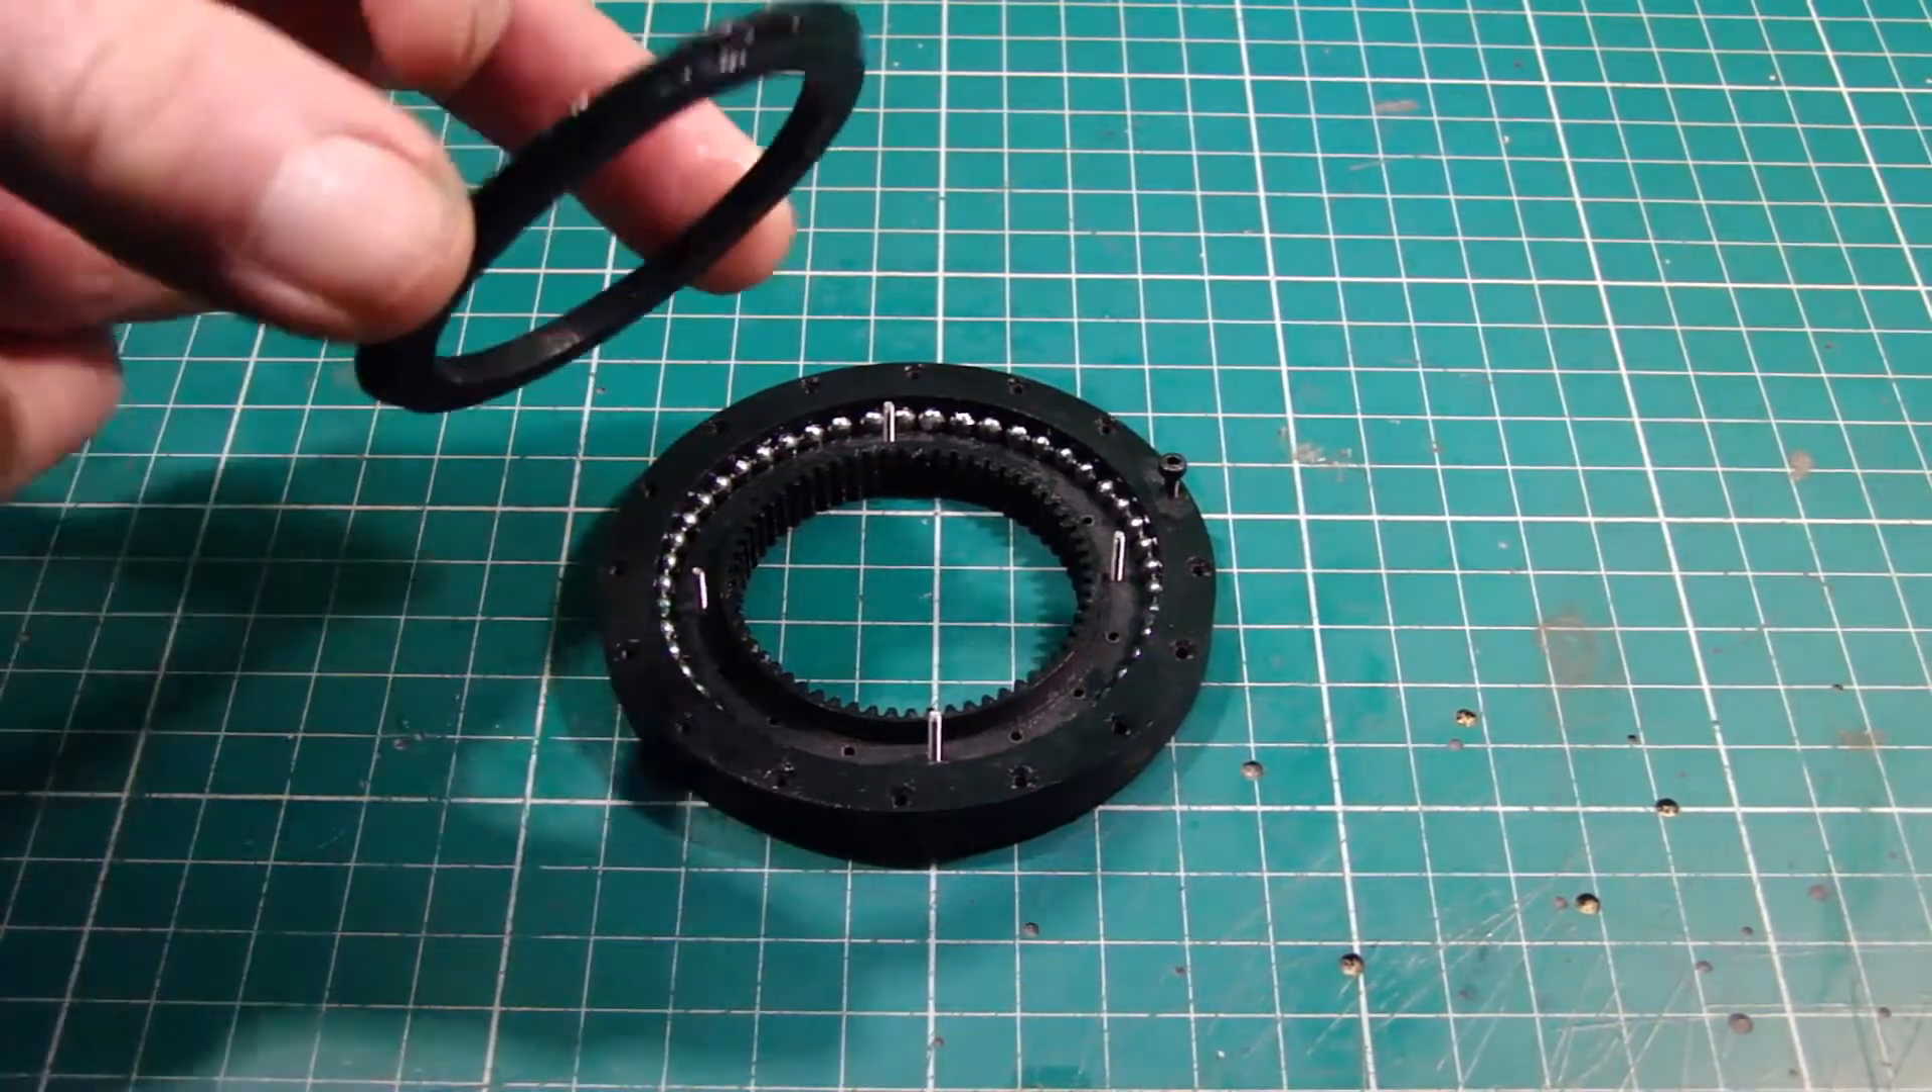Okay, so I've got all the ball bearings pre-loaded, so it's now ready for the other half of the inner race.